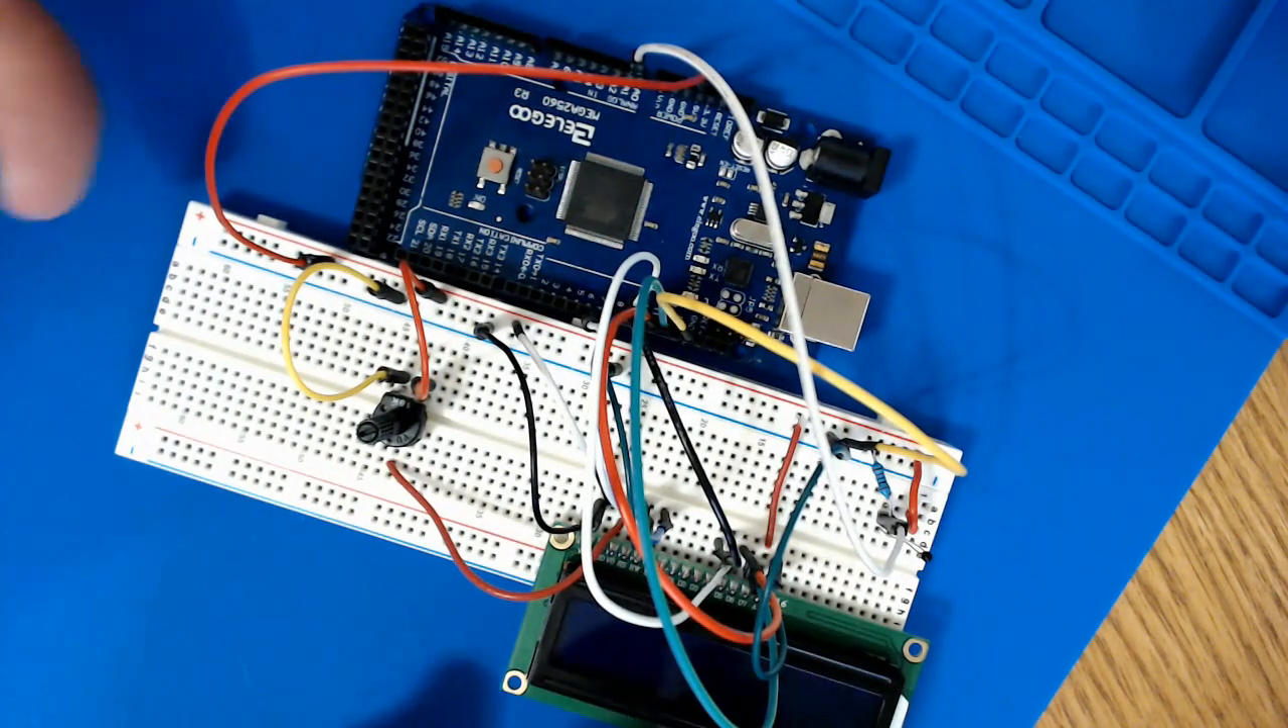So we finished the wiring for our board we've got all the wires in place.